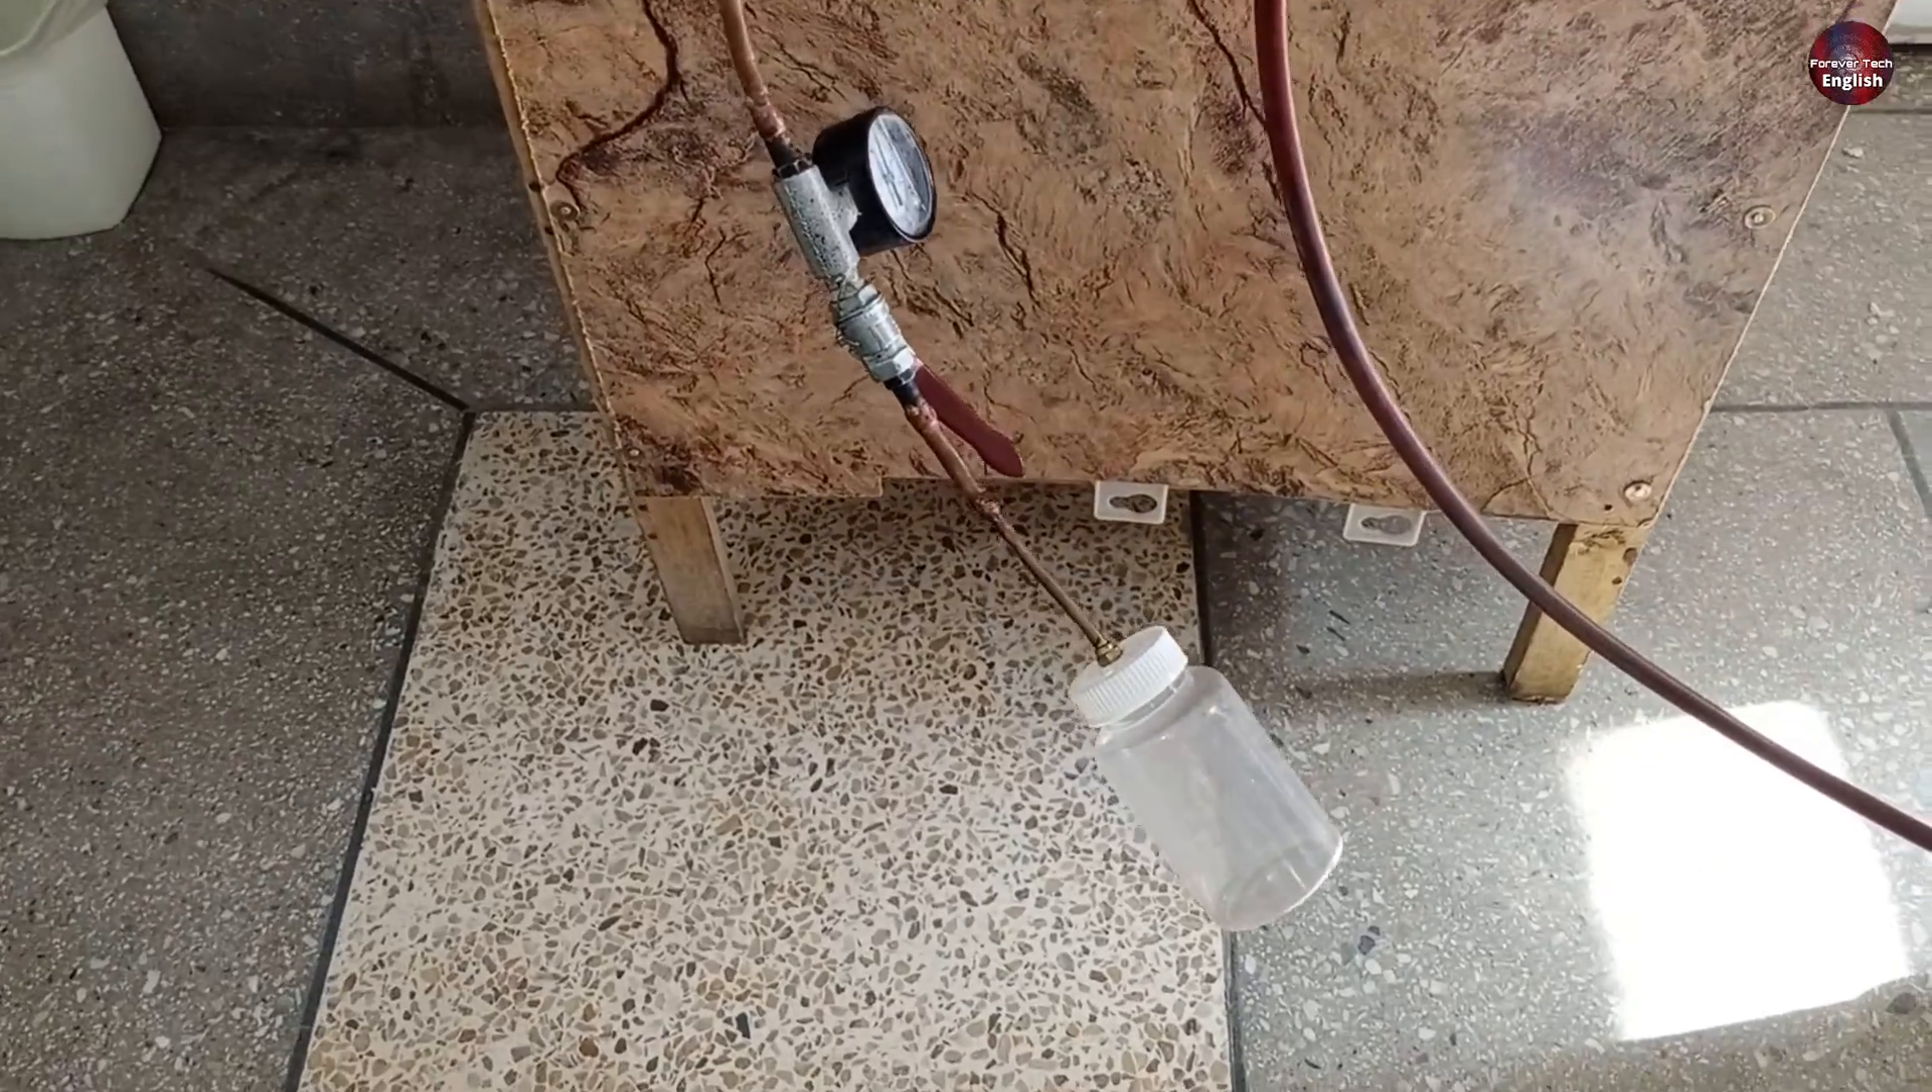You can see that I have installed the bottle with the suction line of the refrigerator.